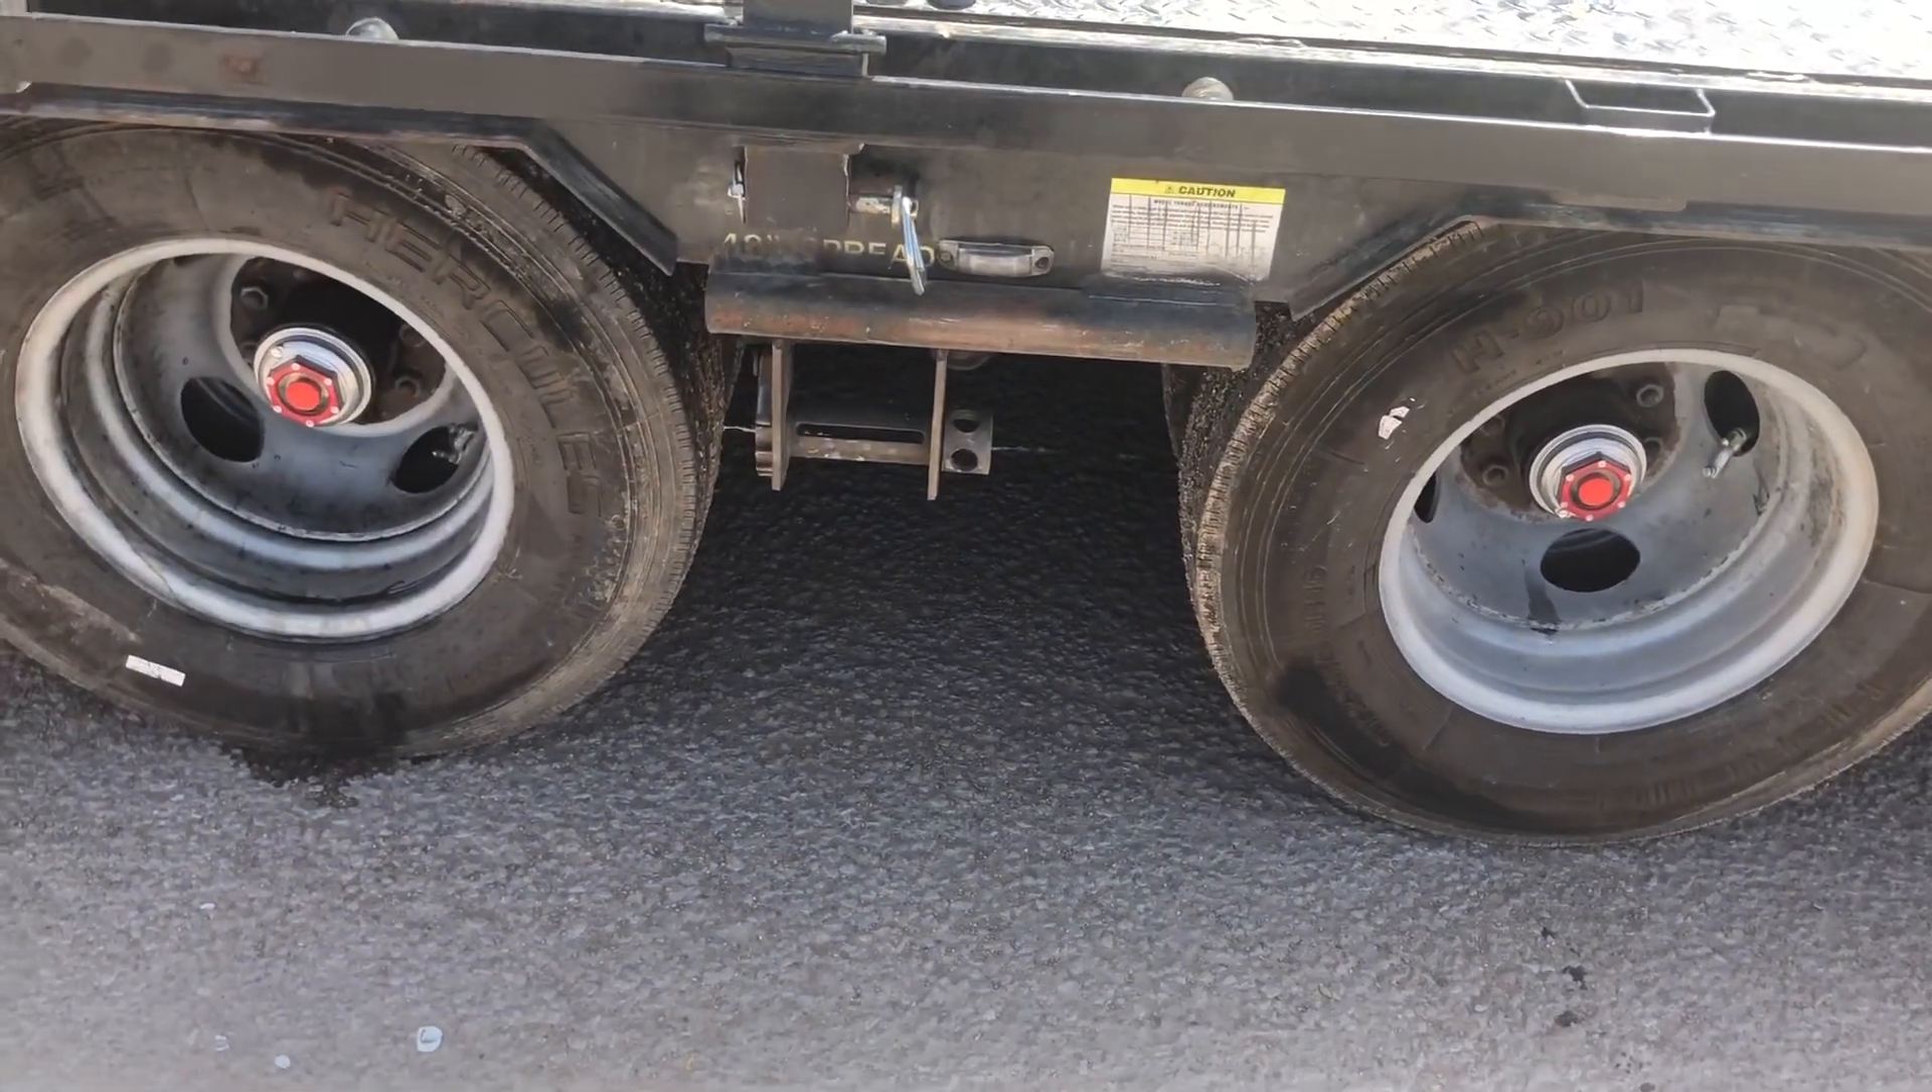Okay, this side is installed now. There's the new dust caps.